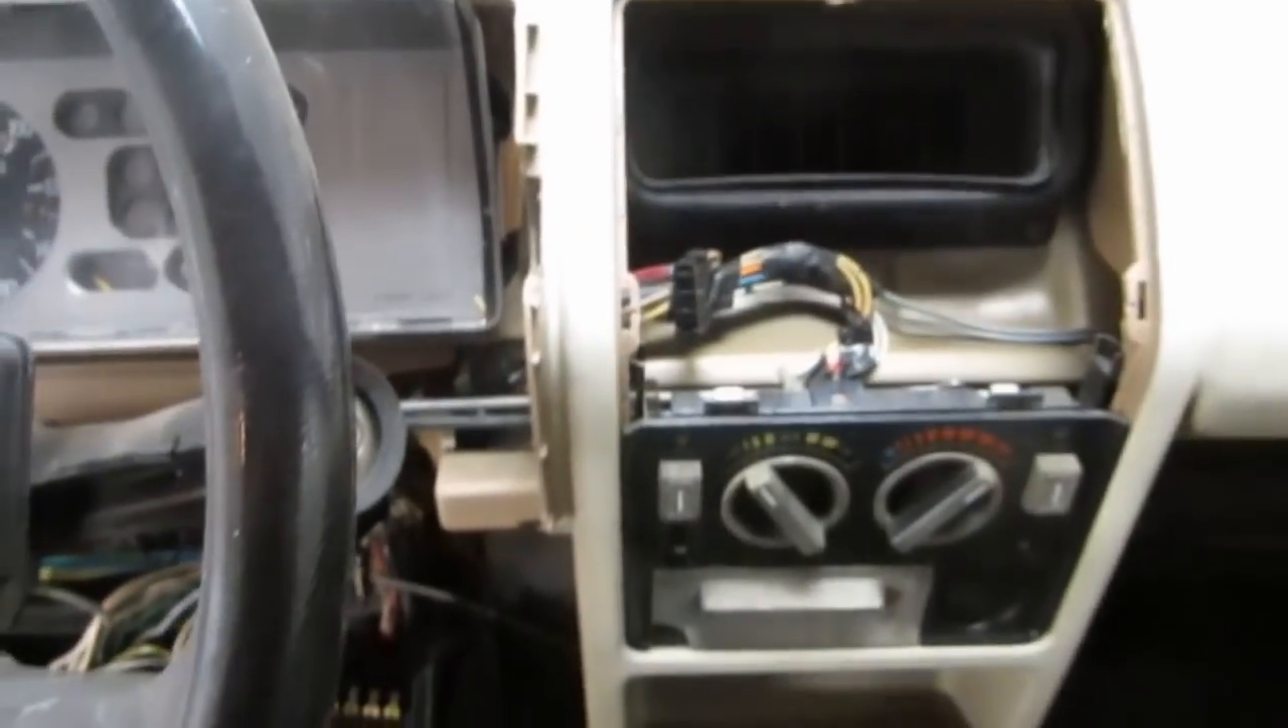Still have to put the whole dash back together.